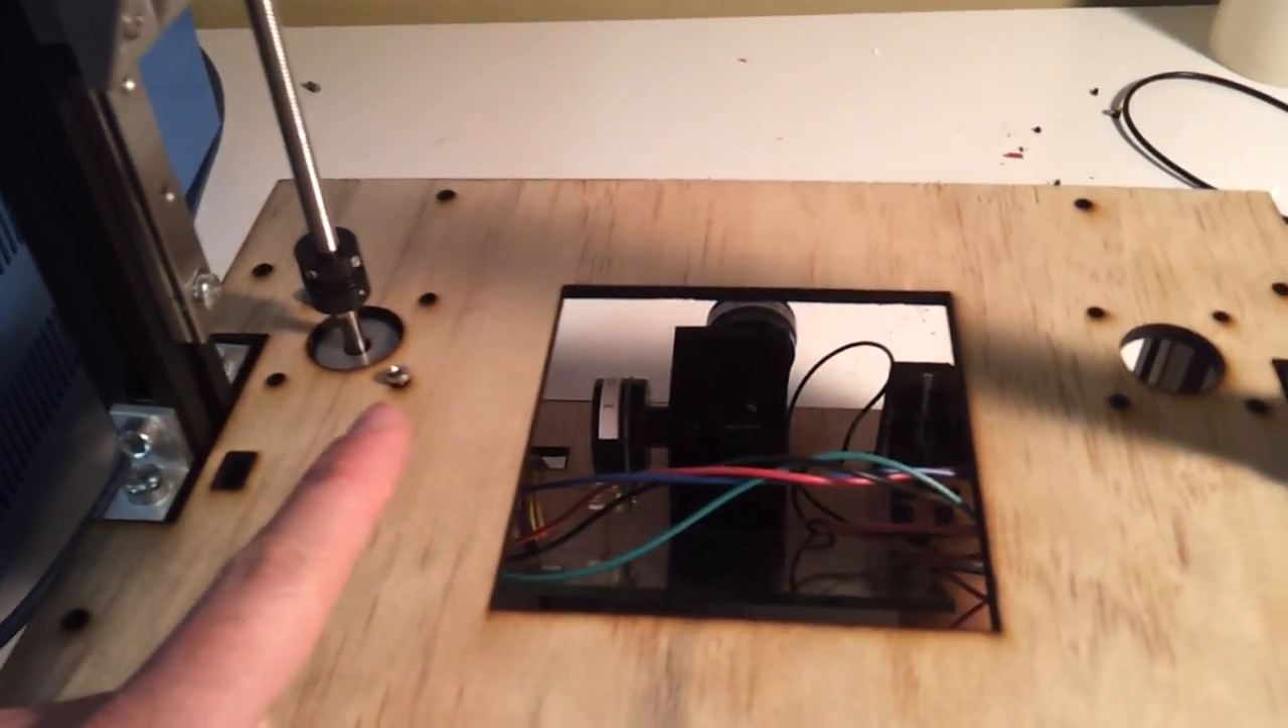I don't have the vat or the vat mounts on here.